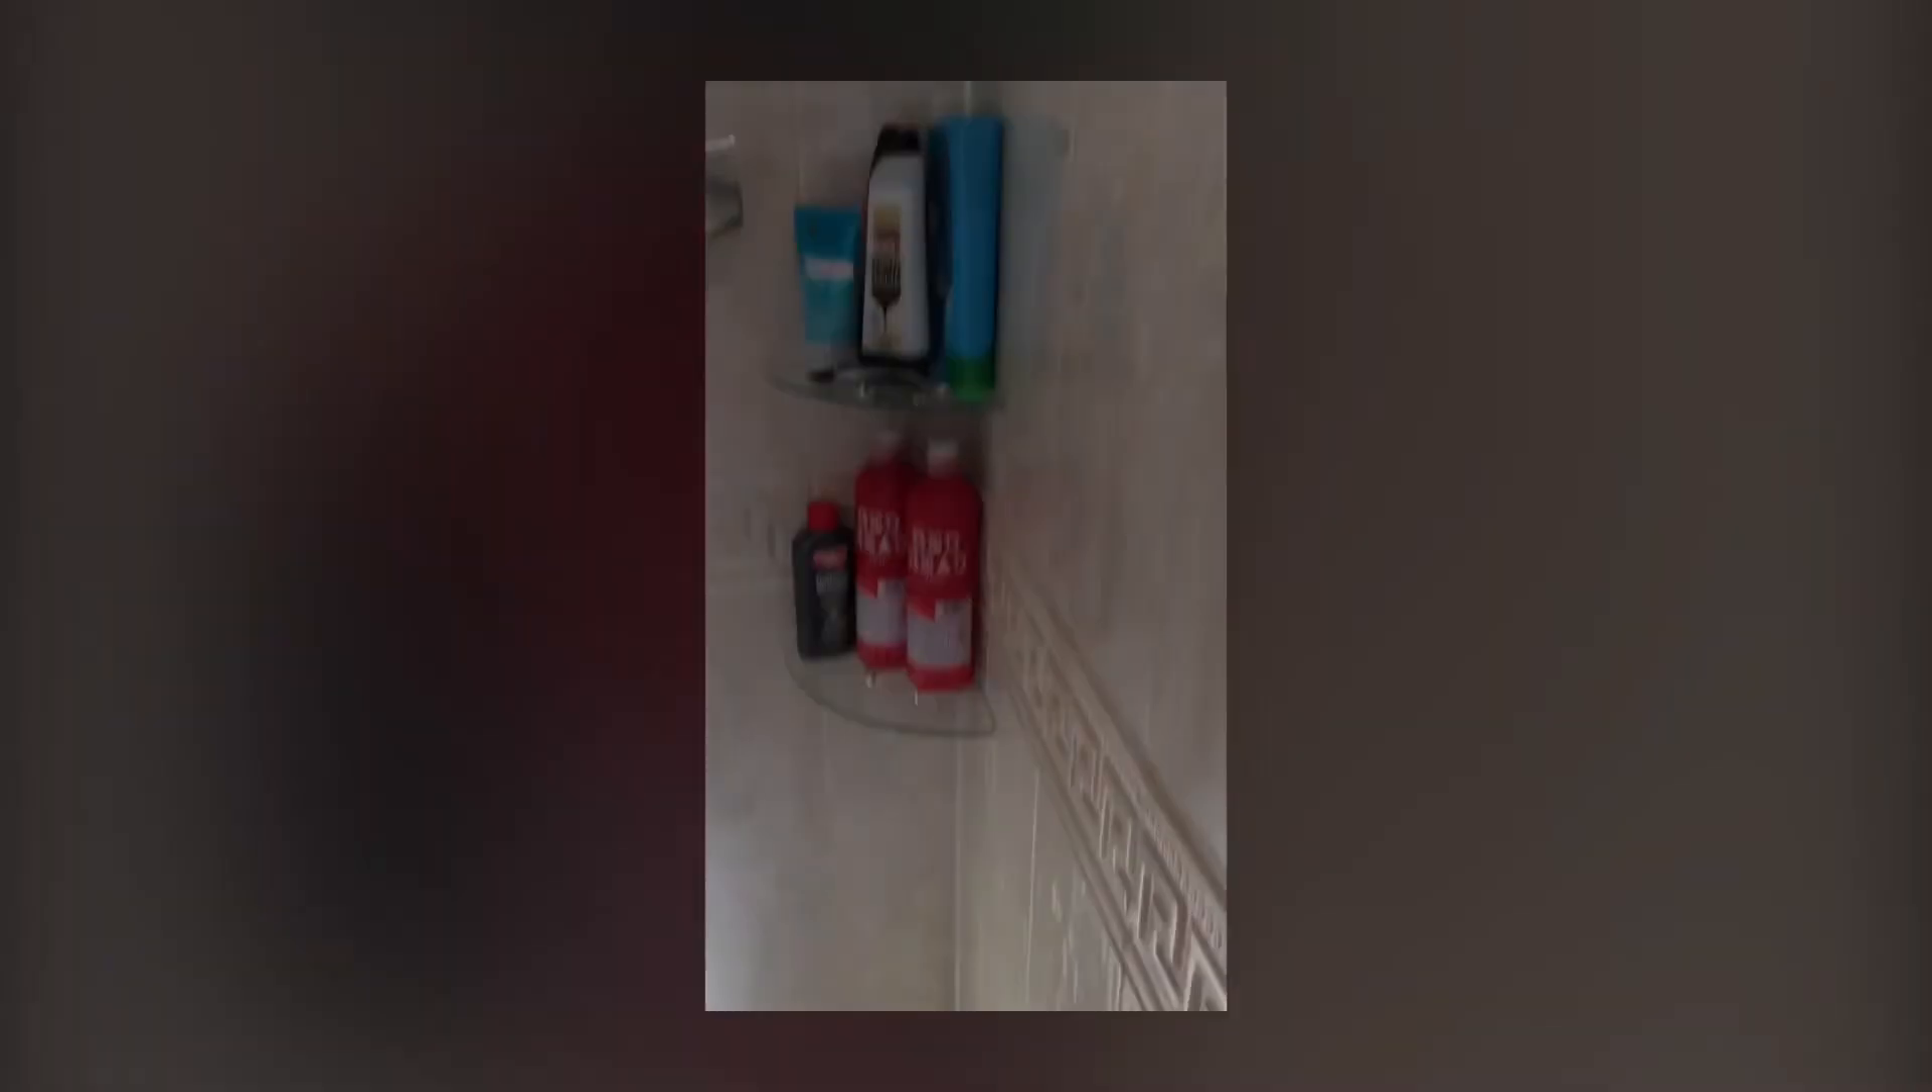Shower shelves in, all done, all done.